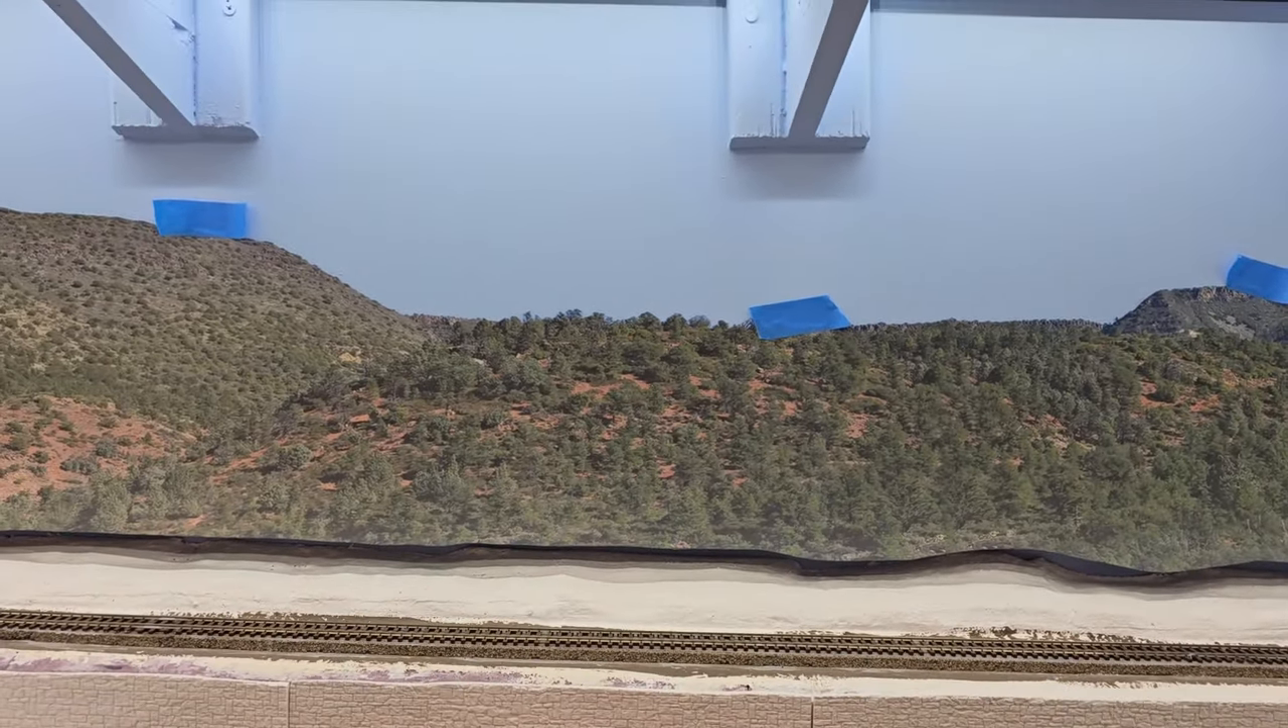I have the backdrop taped into position.